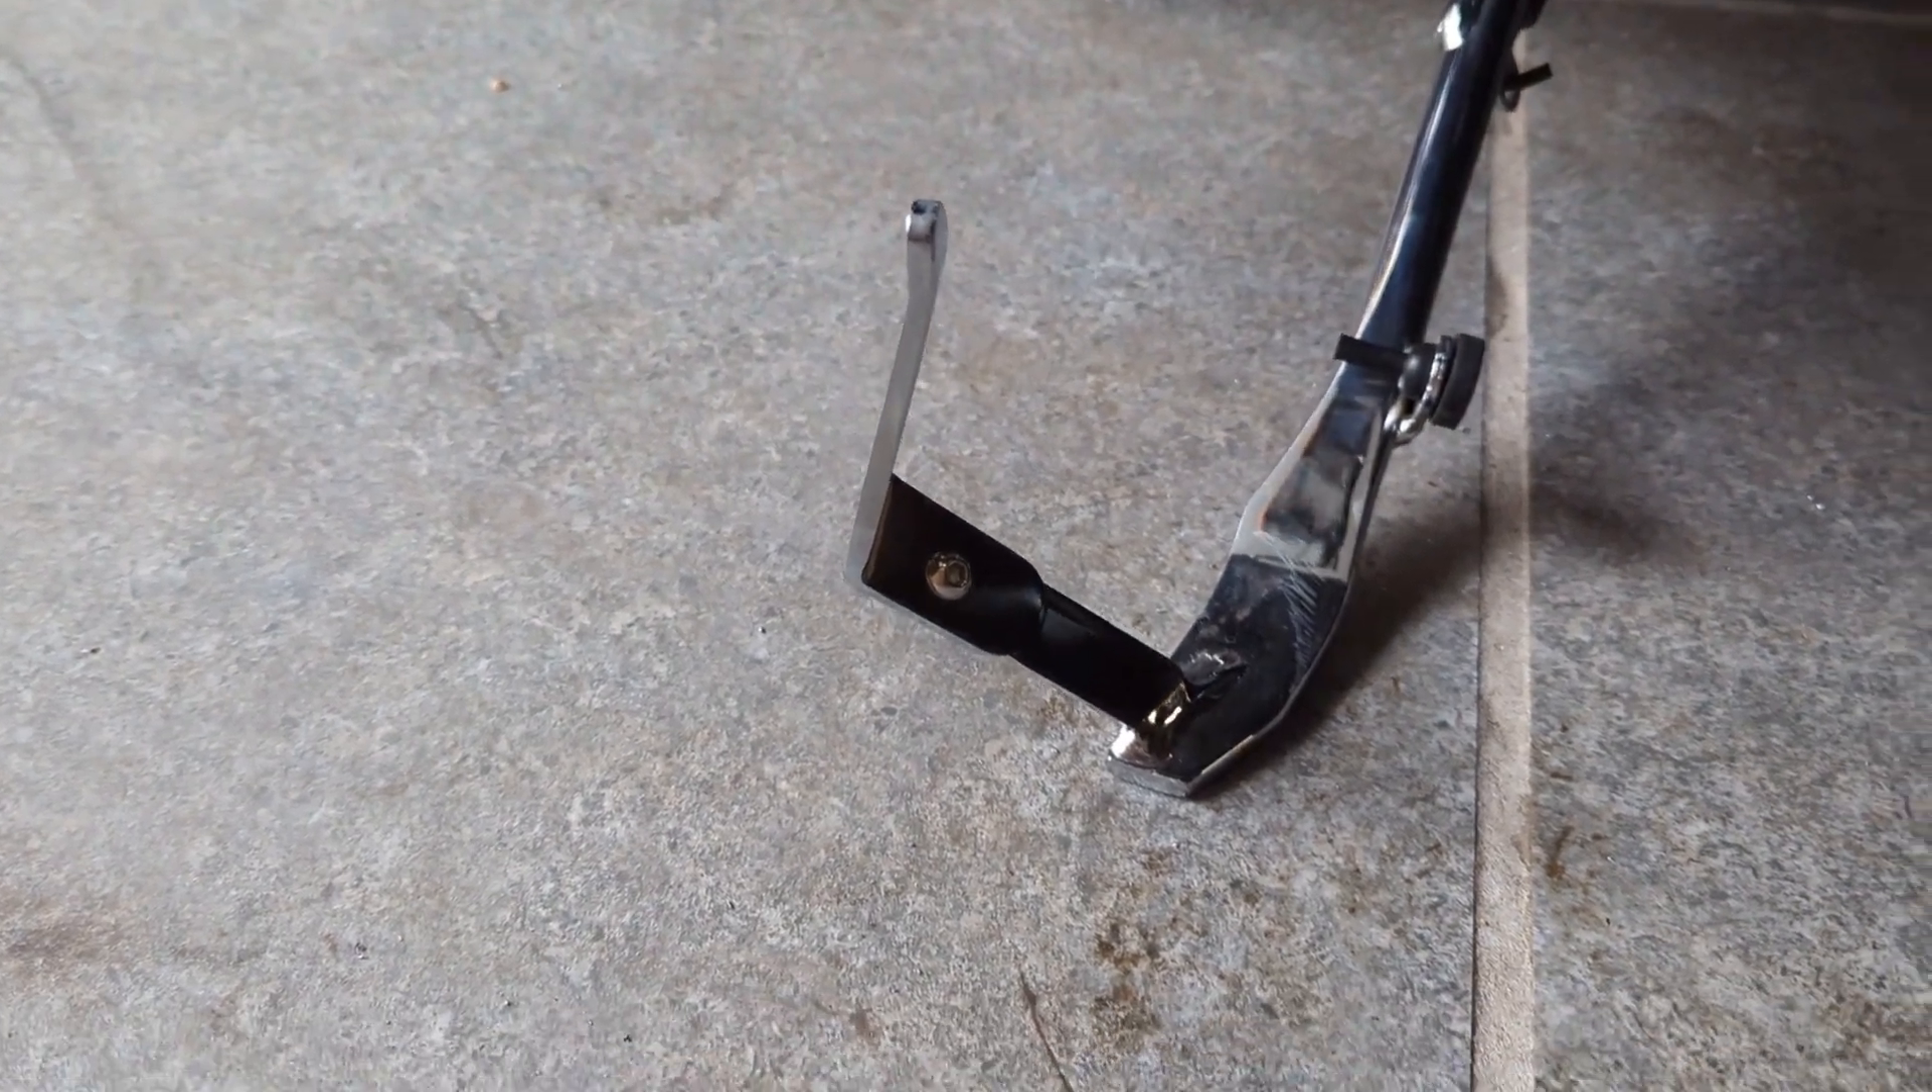And I've installed the extended Jiffy stand.